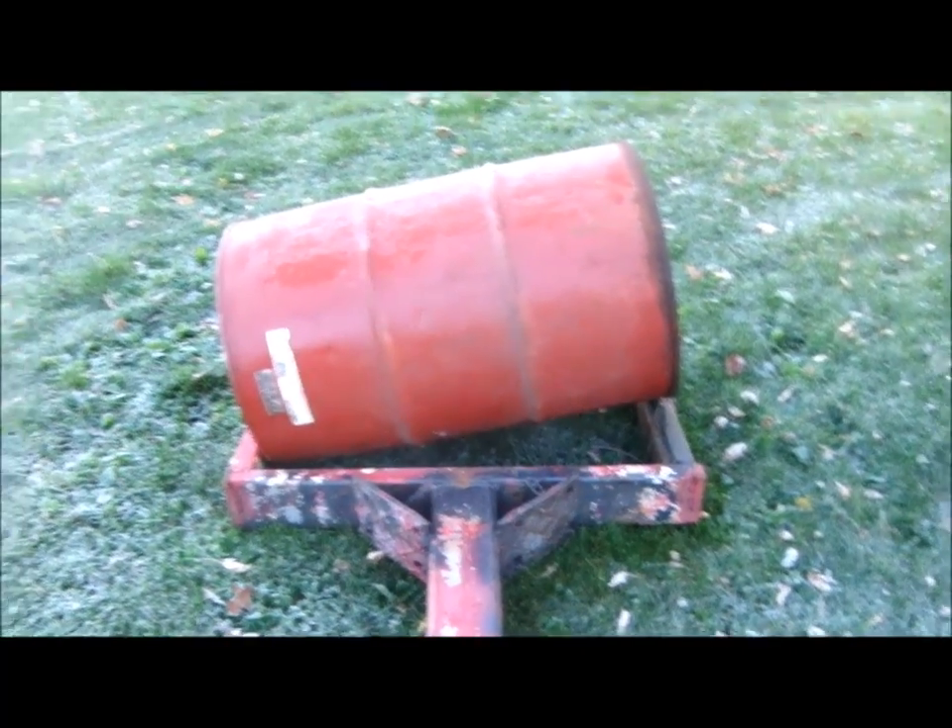My 55 -gallon drum didn't fit in the cradle.